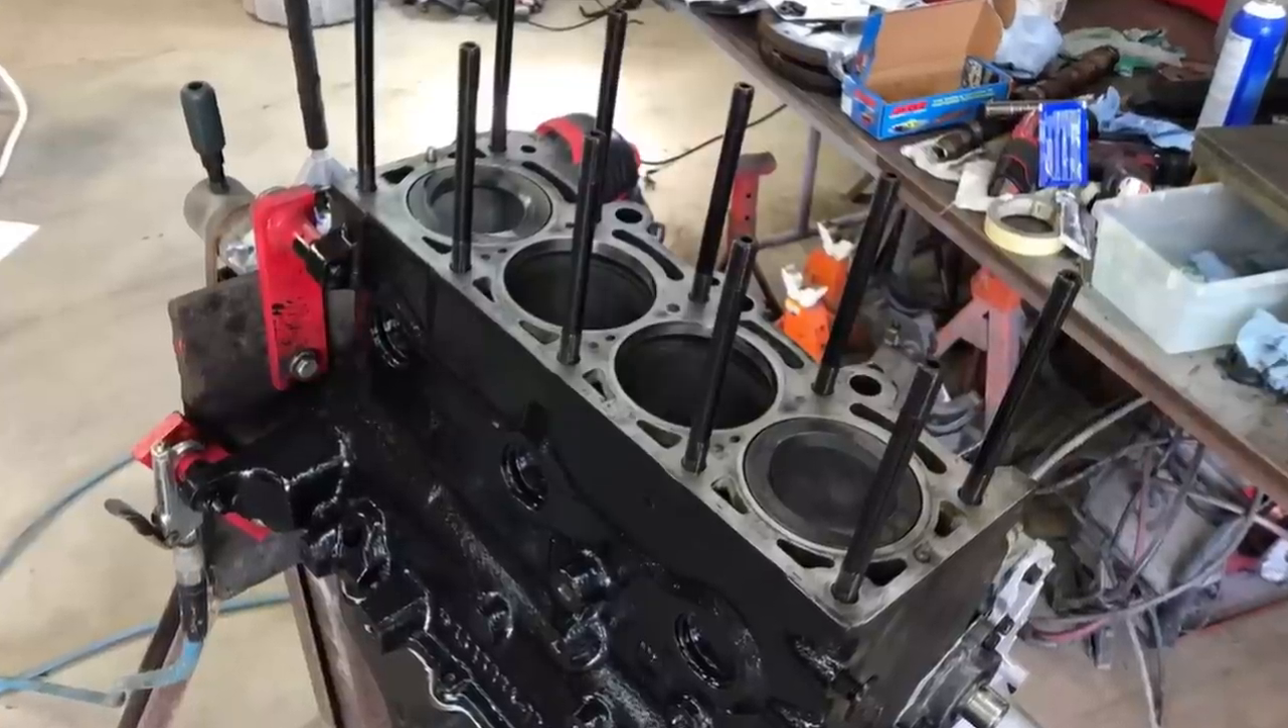We have officially assembled our 2 .2 liter turbo t2 short block.